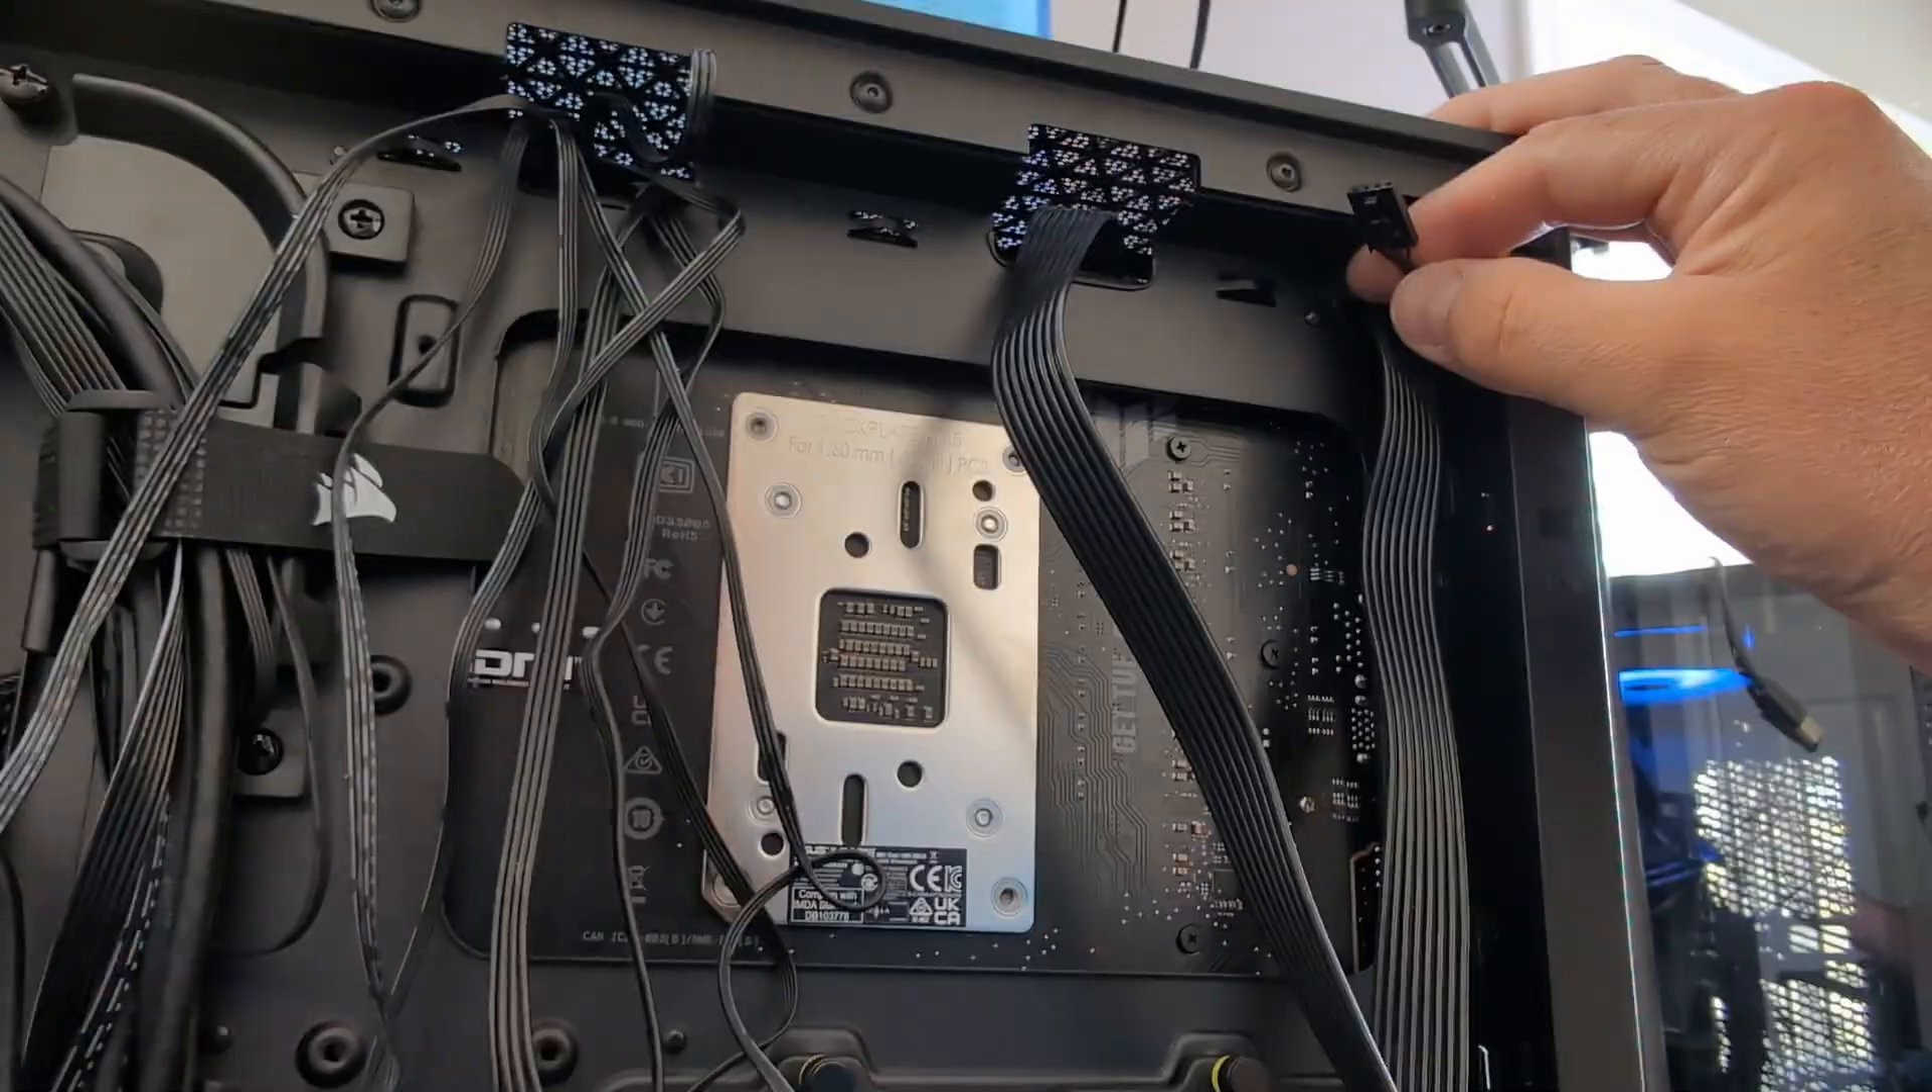And then on the back side of our PC here, I haven't done any cable management yet.